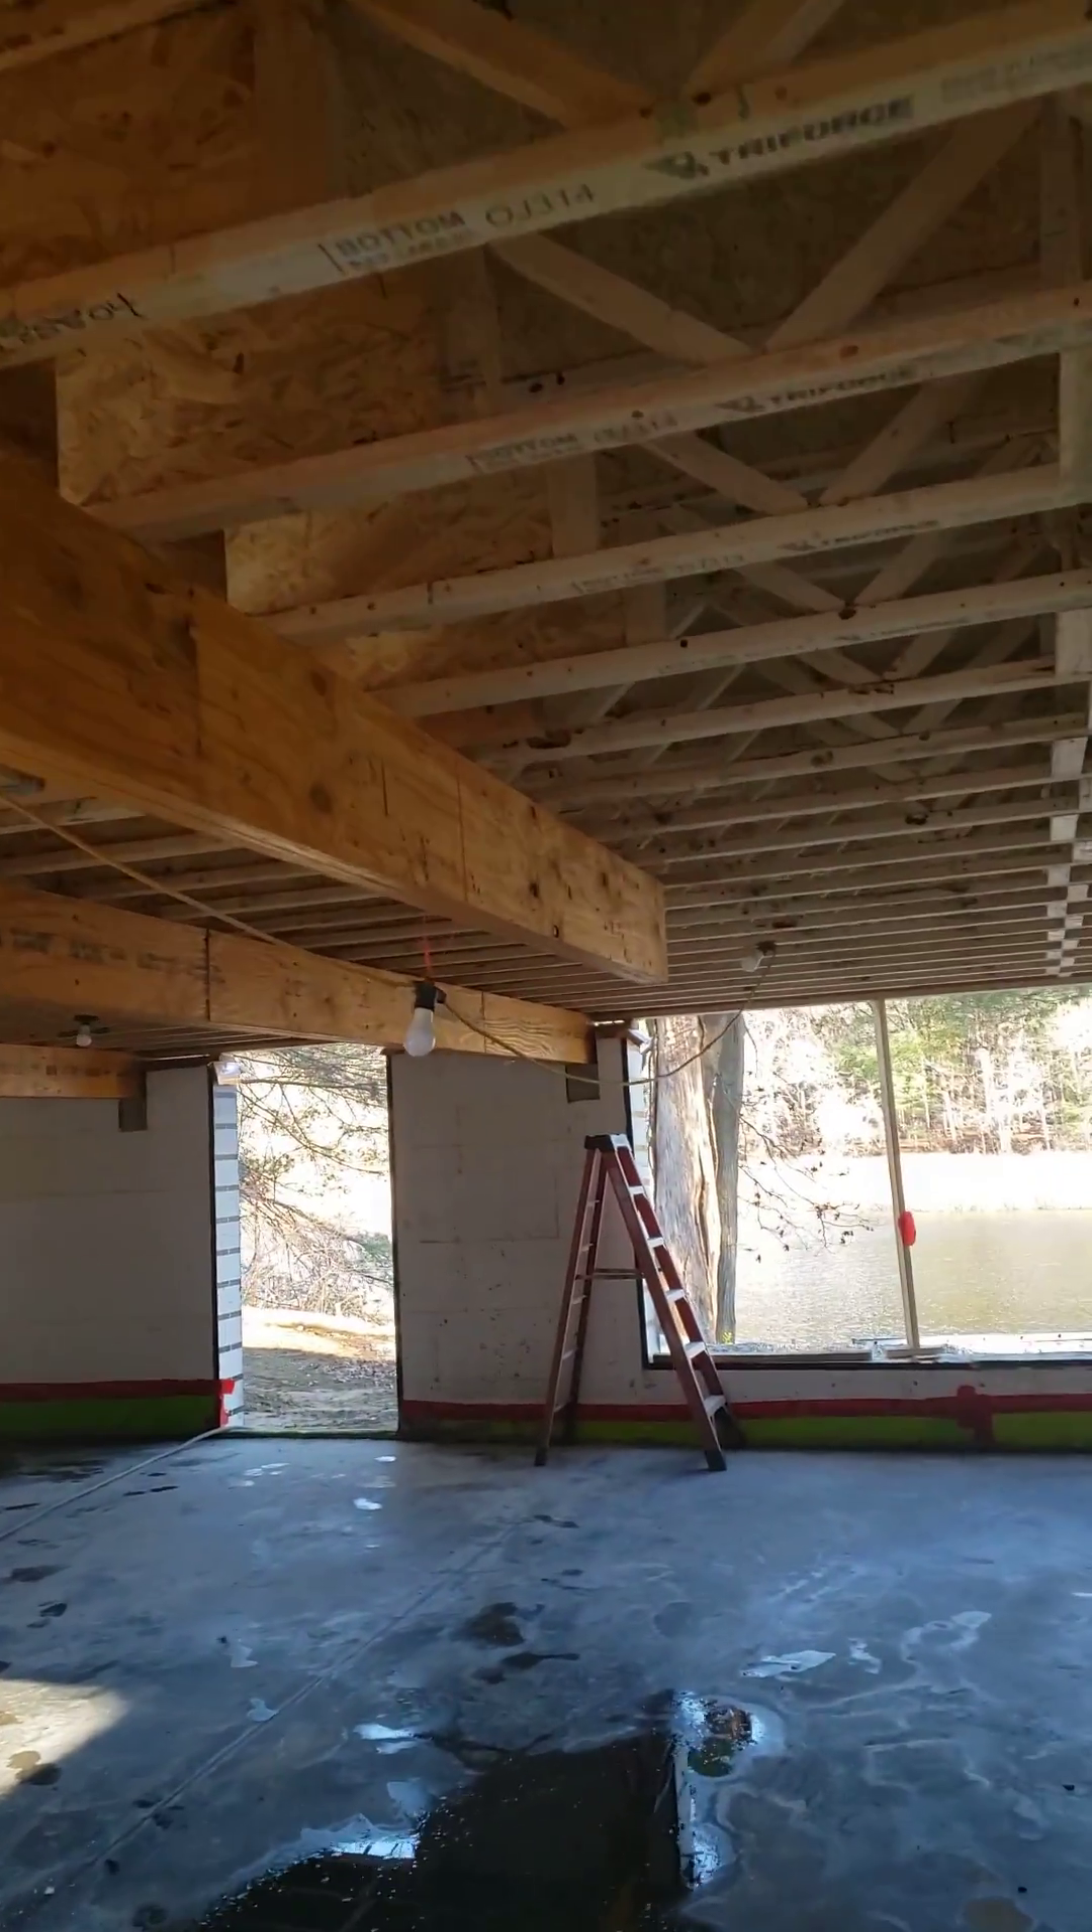So, you can see here, we got a bunch of our framing in, floor joists.